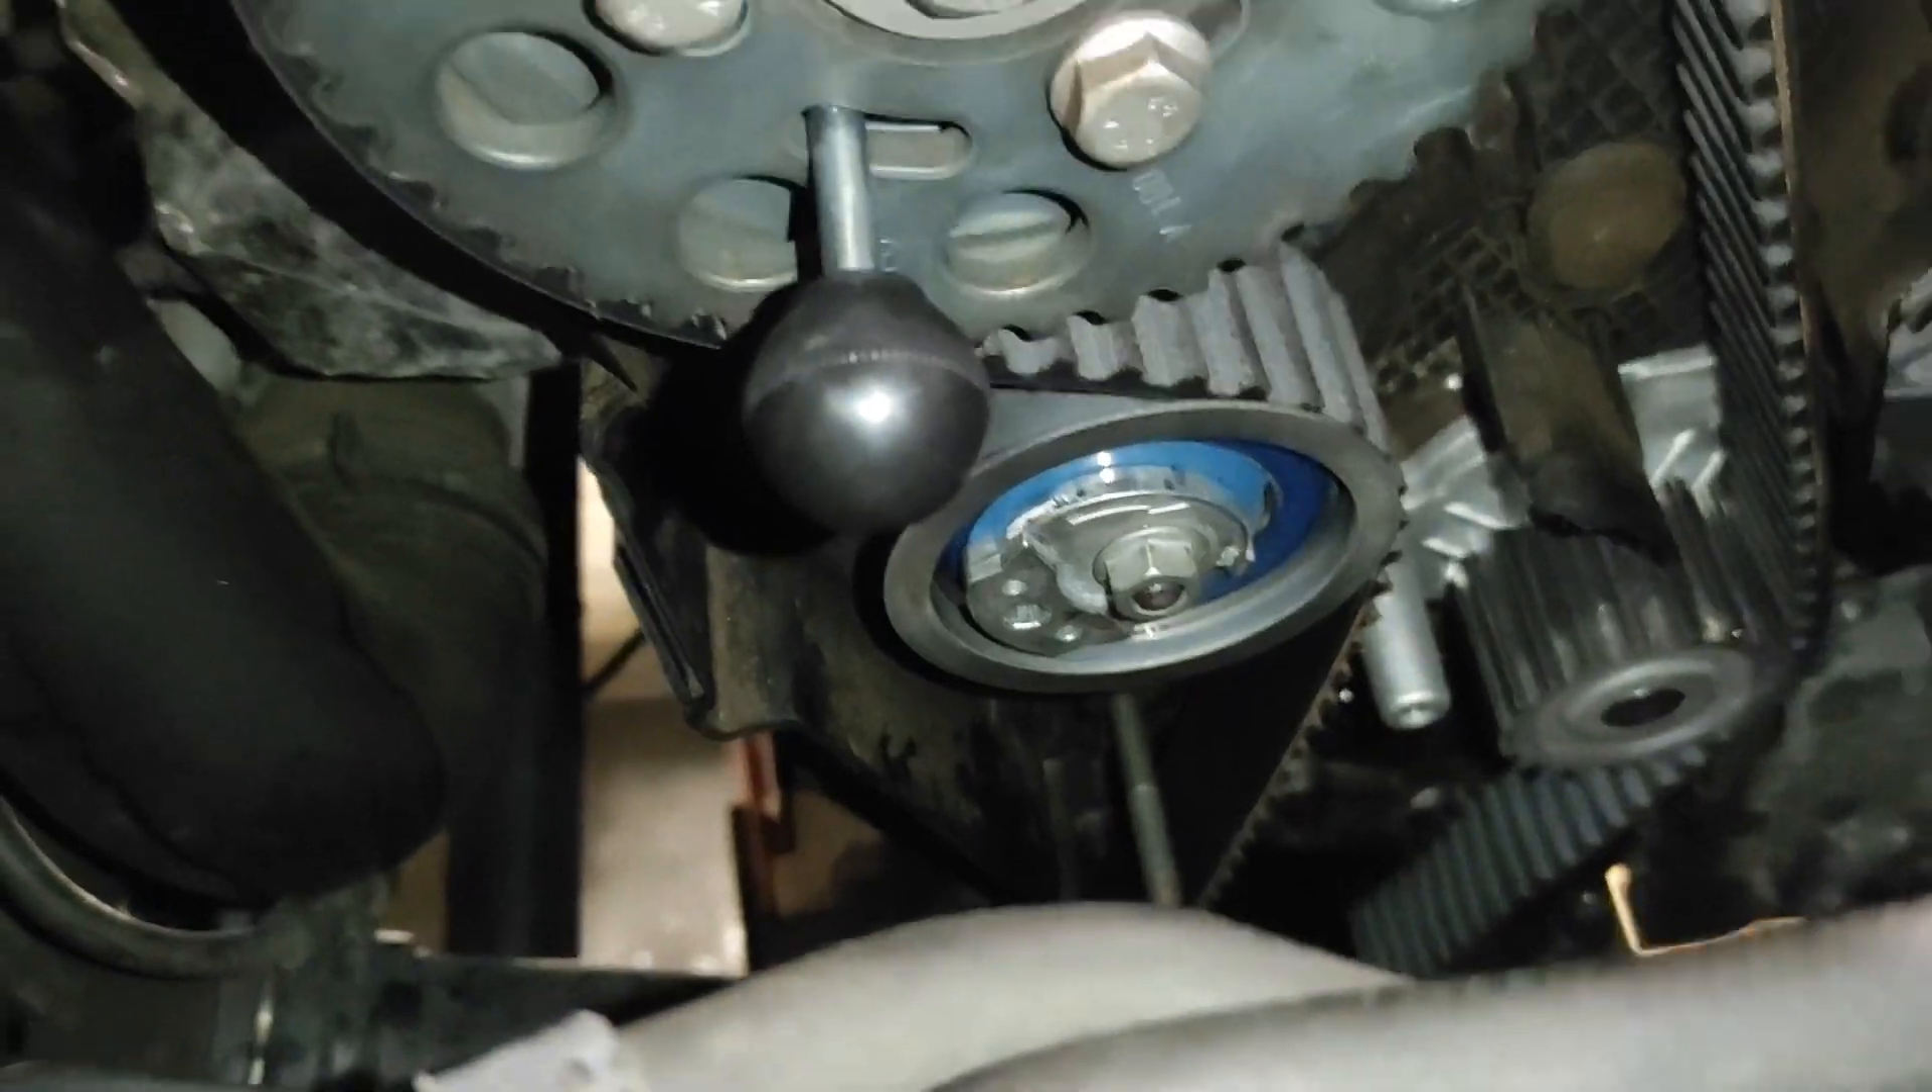On a mis la courroie c'est un peu galère mais c'est bon maintenant.